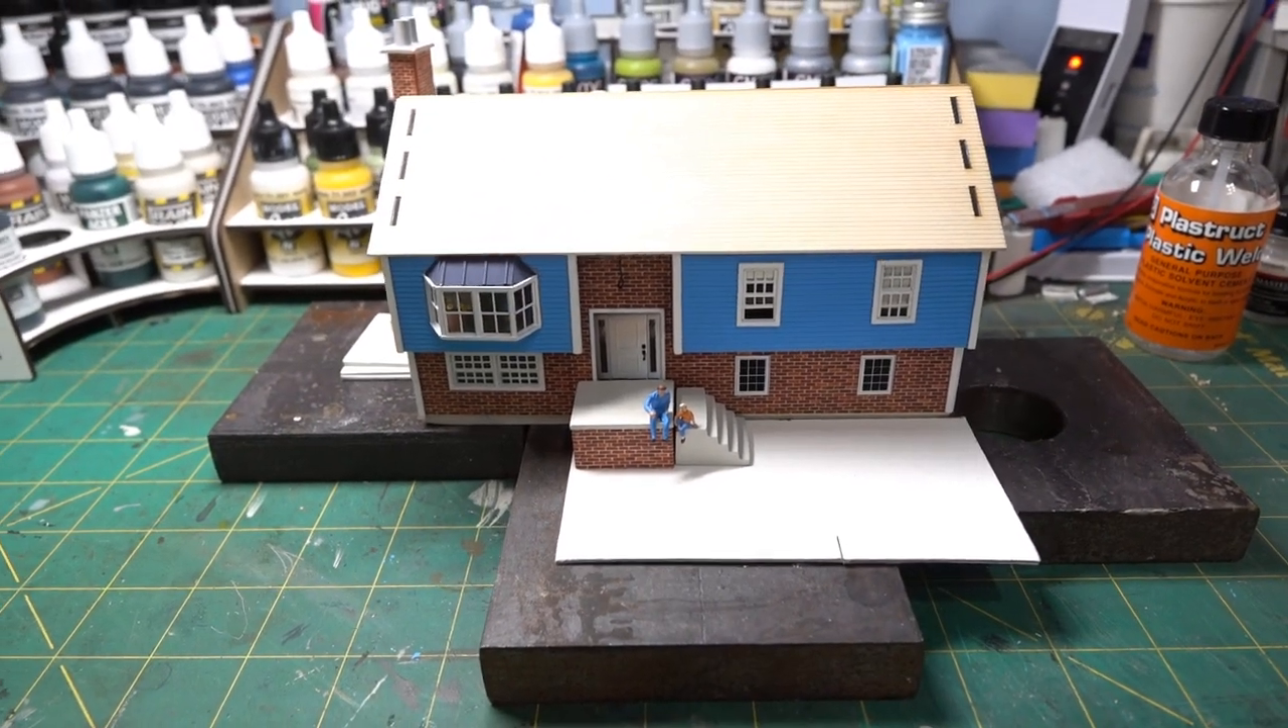I still need to get a railing of some variety for the the front steps.